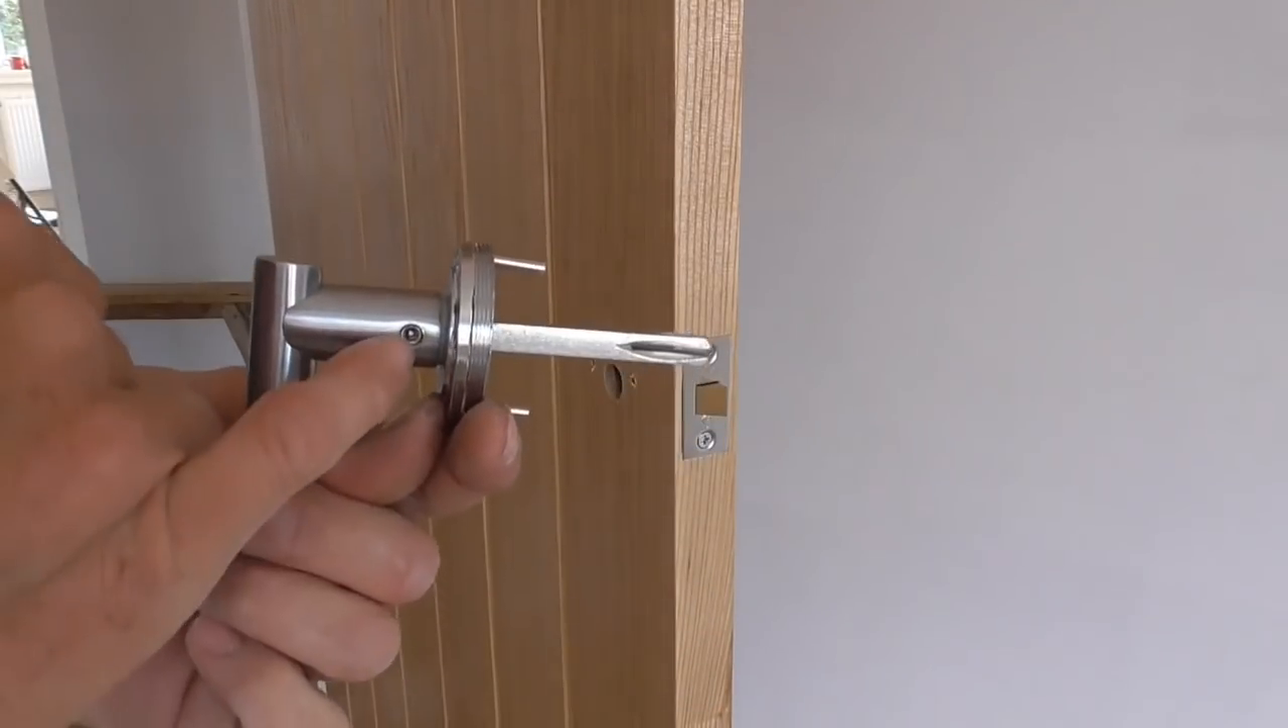Now we can get the handle ready. Right, so I've attached the spindle.